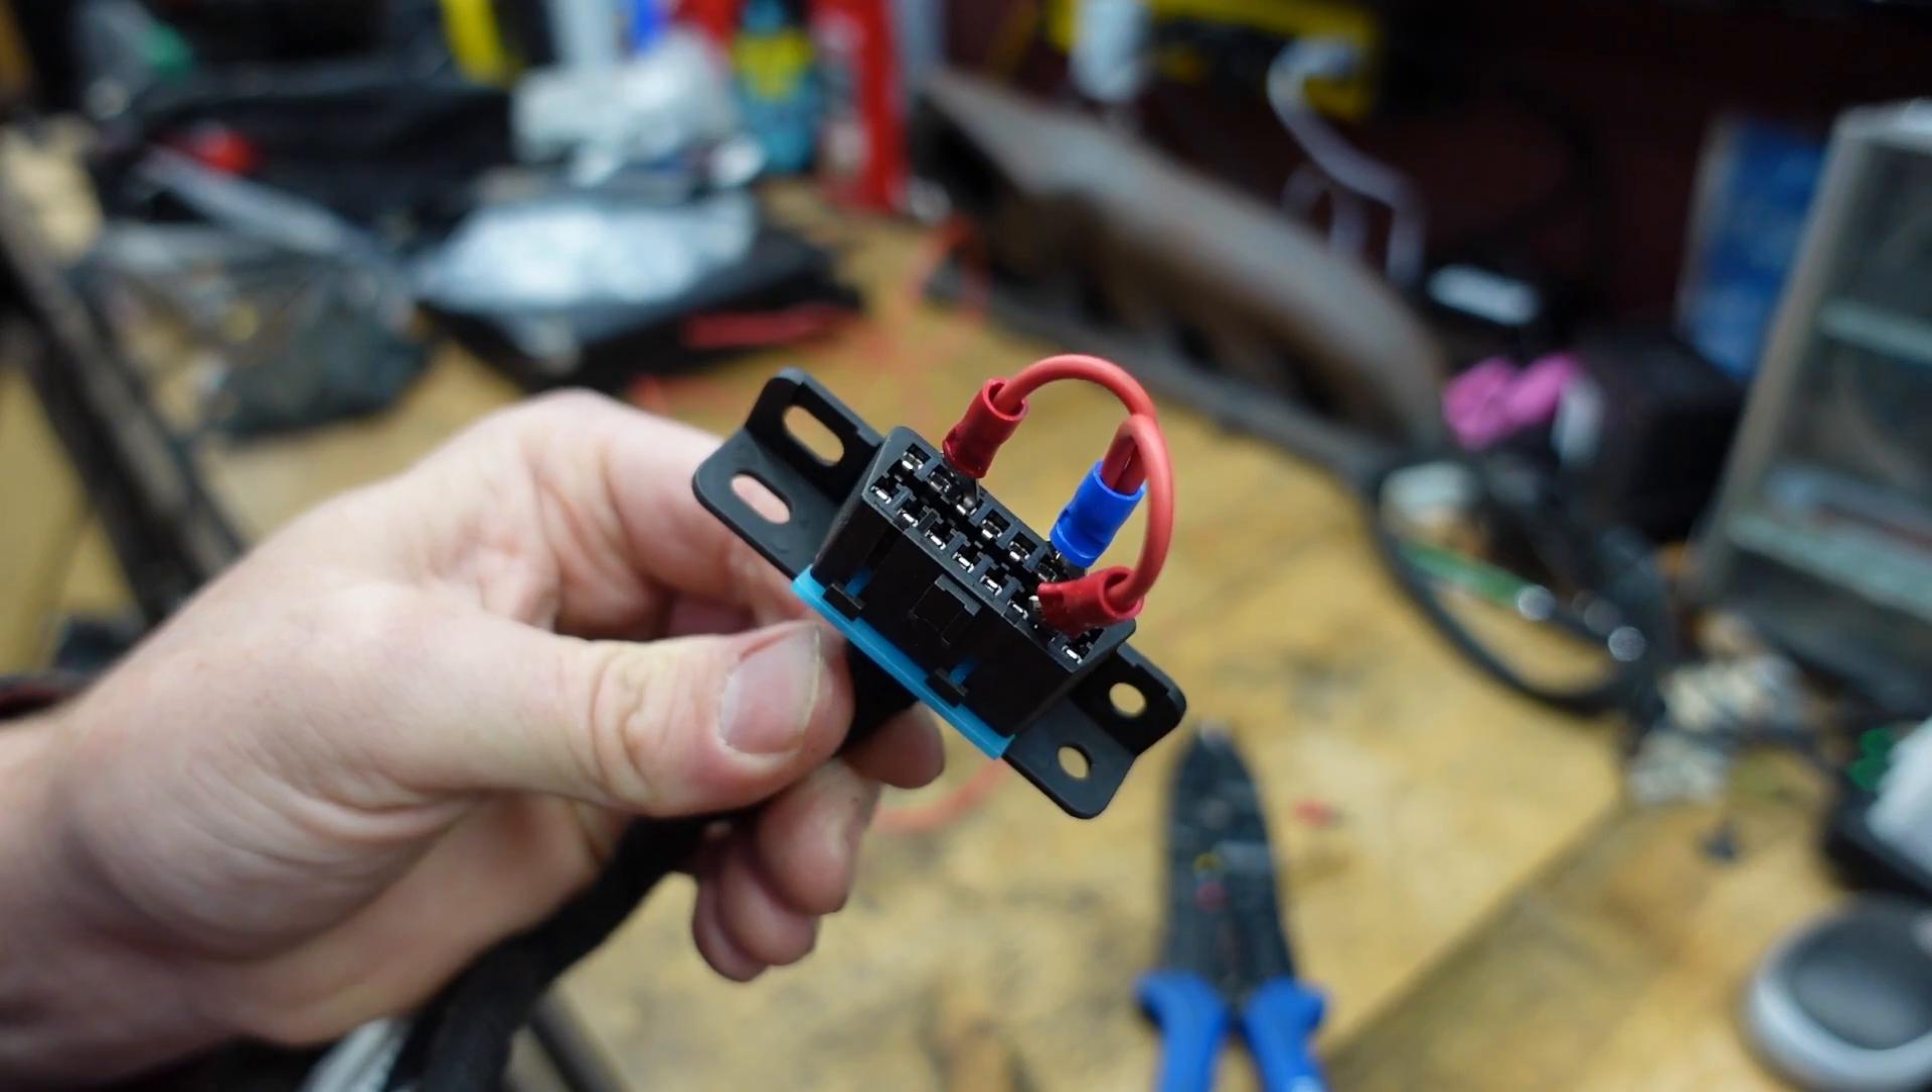So I've got my little jumper set up here.